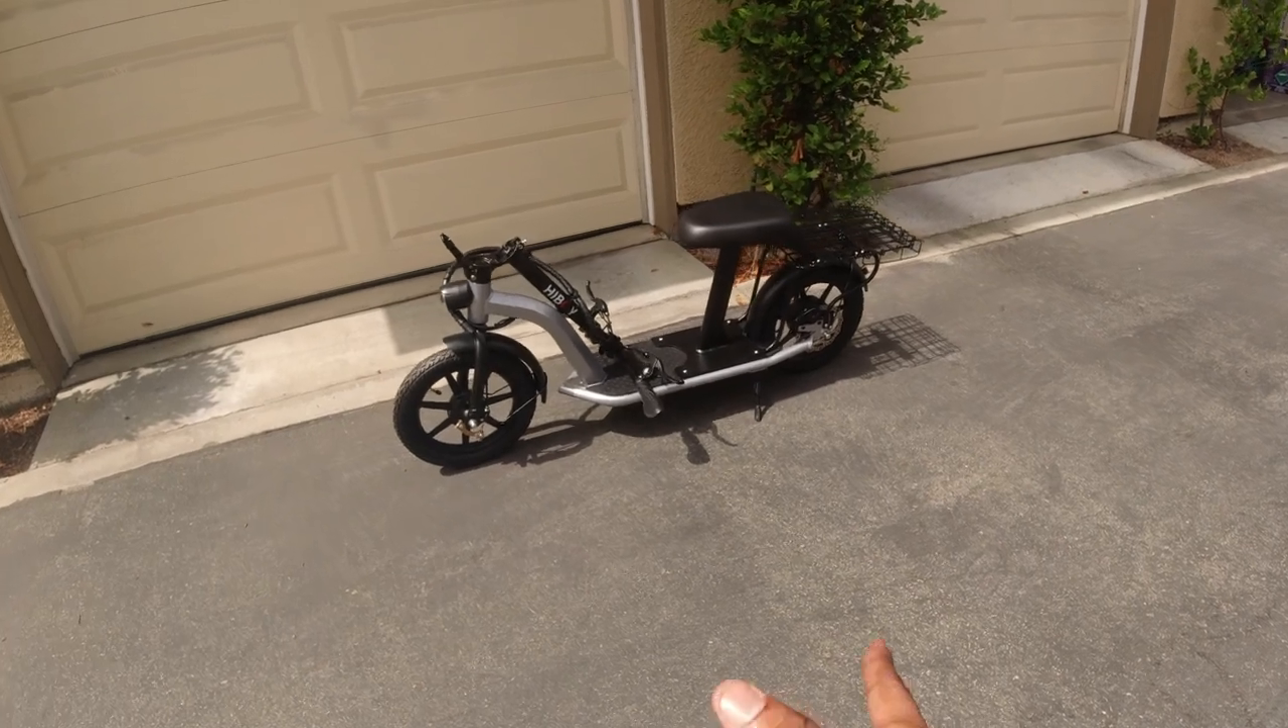Here is the bike slash scooter fully assembled. Check it out.